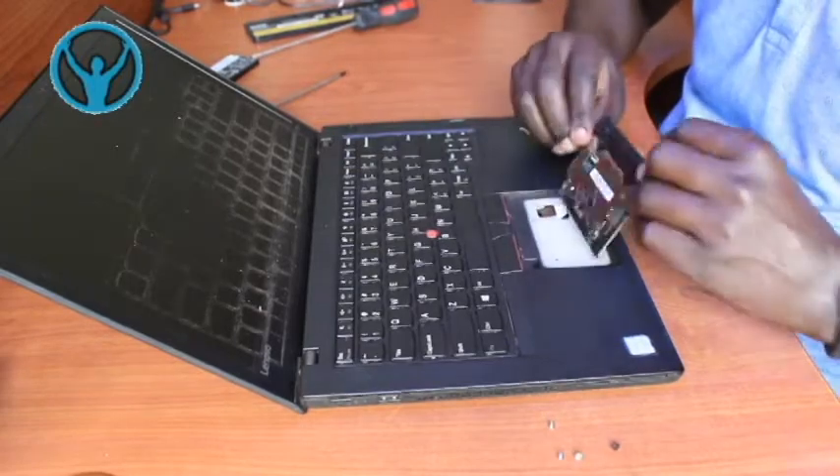So this is our touchpad that we have removed. The old one.